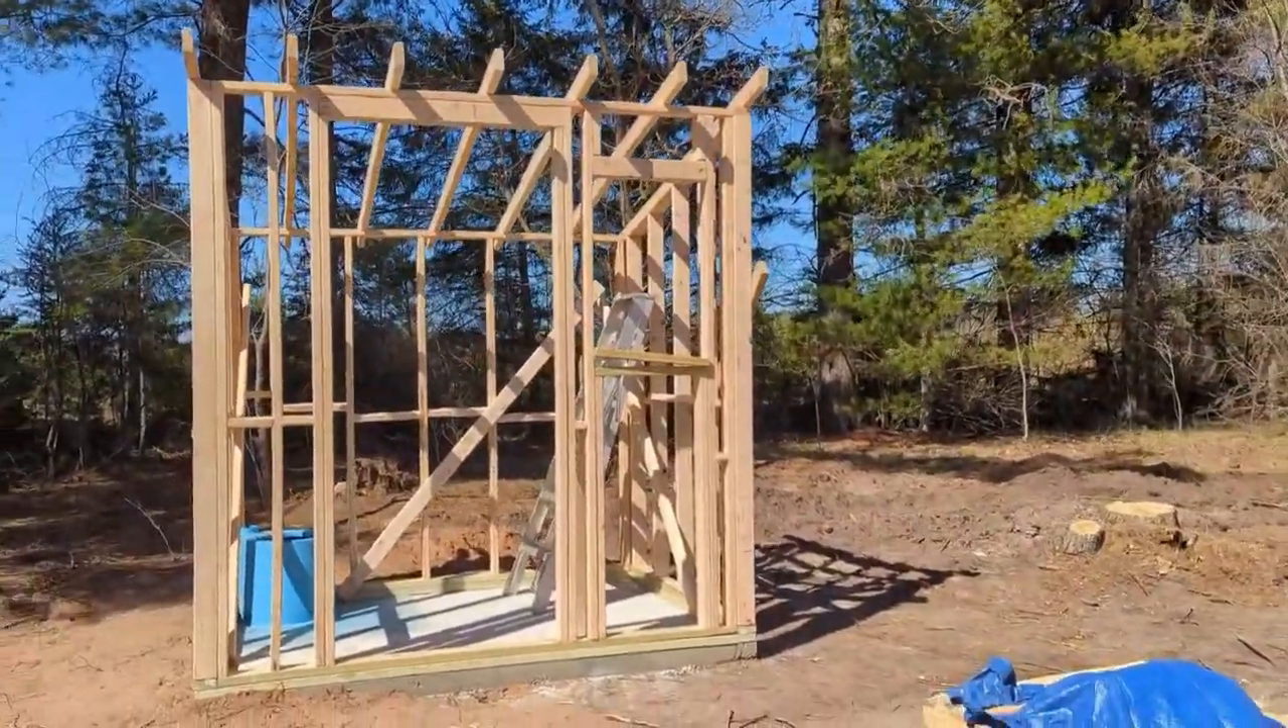So, the walls were up and ready to go in just a few hours.